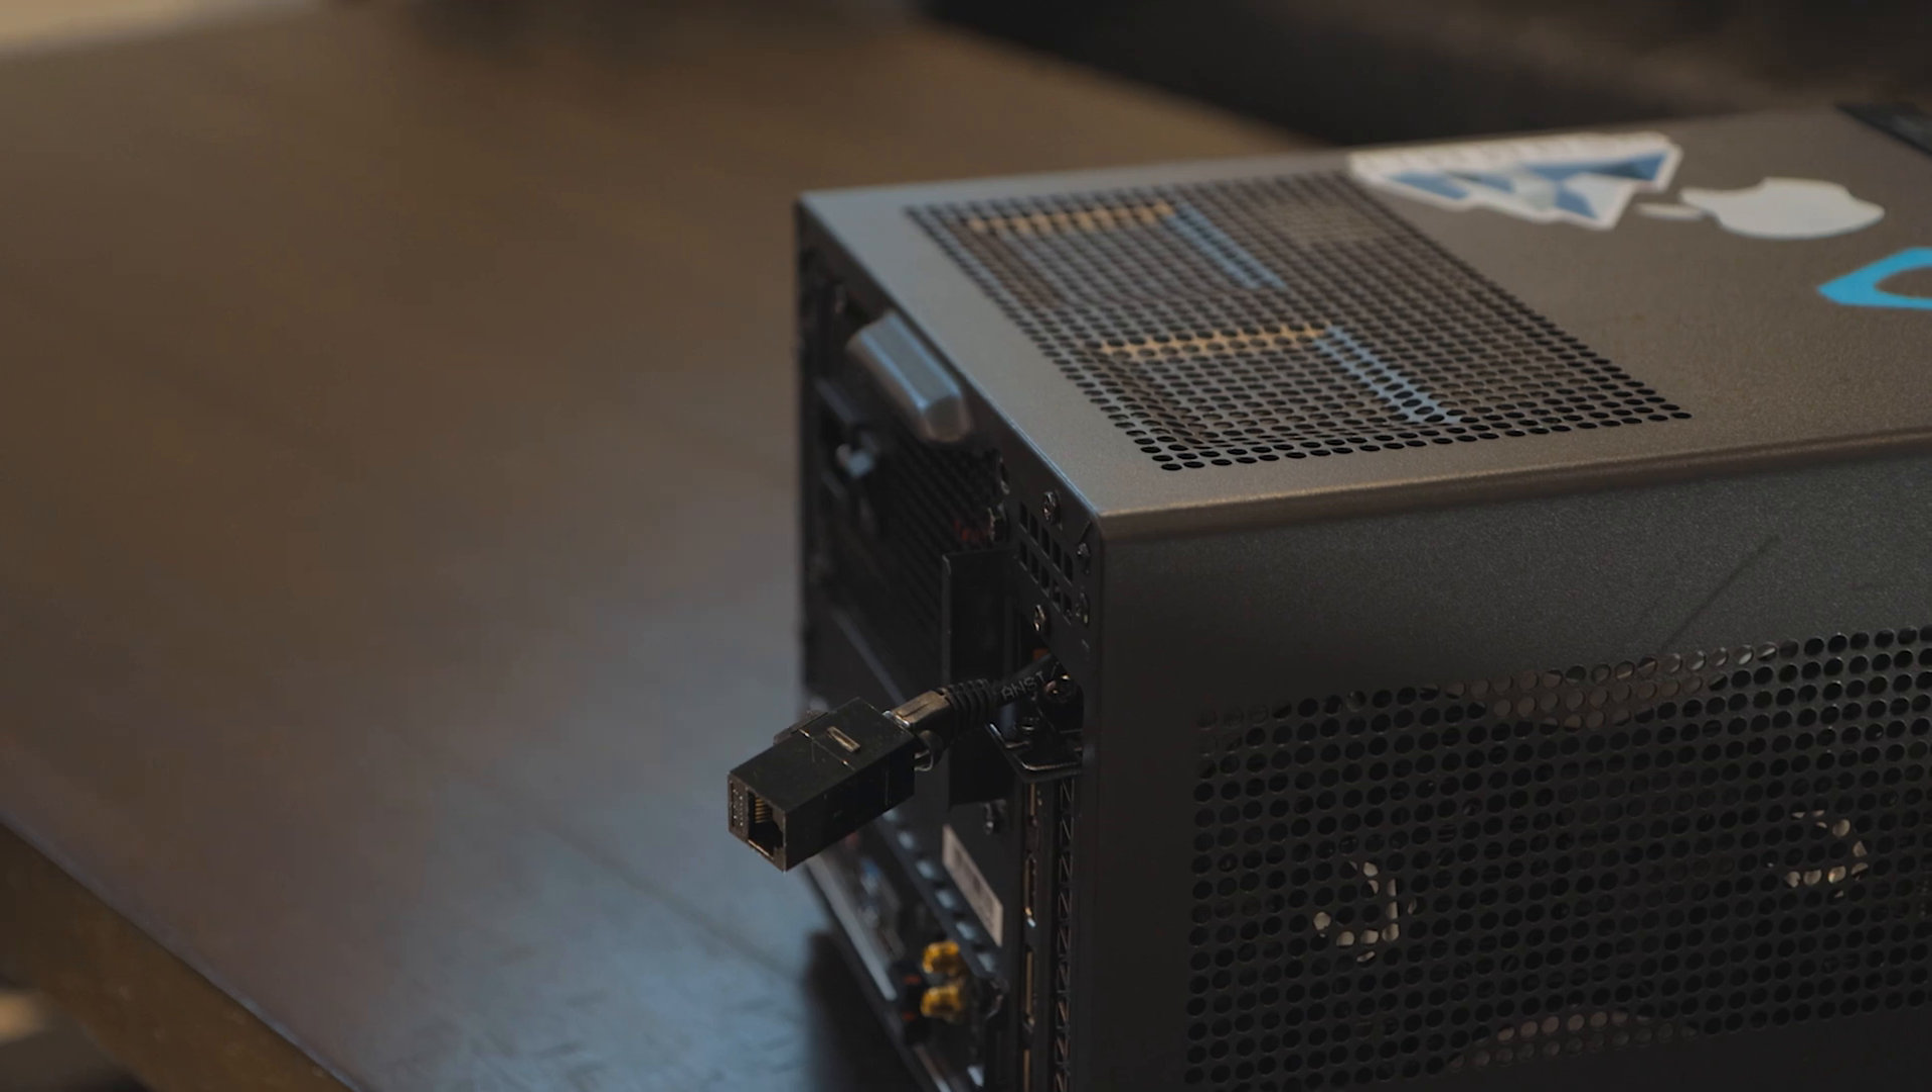I'm pretty happy with this result even though the network jack is just kind of sticking out the back of the computer.